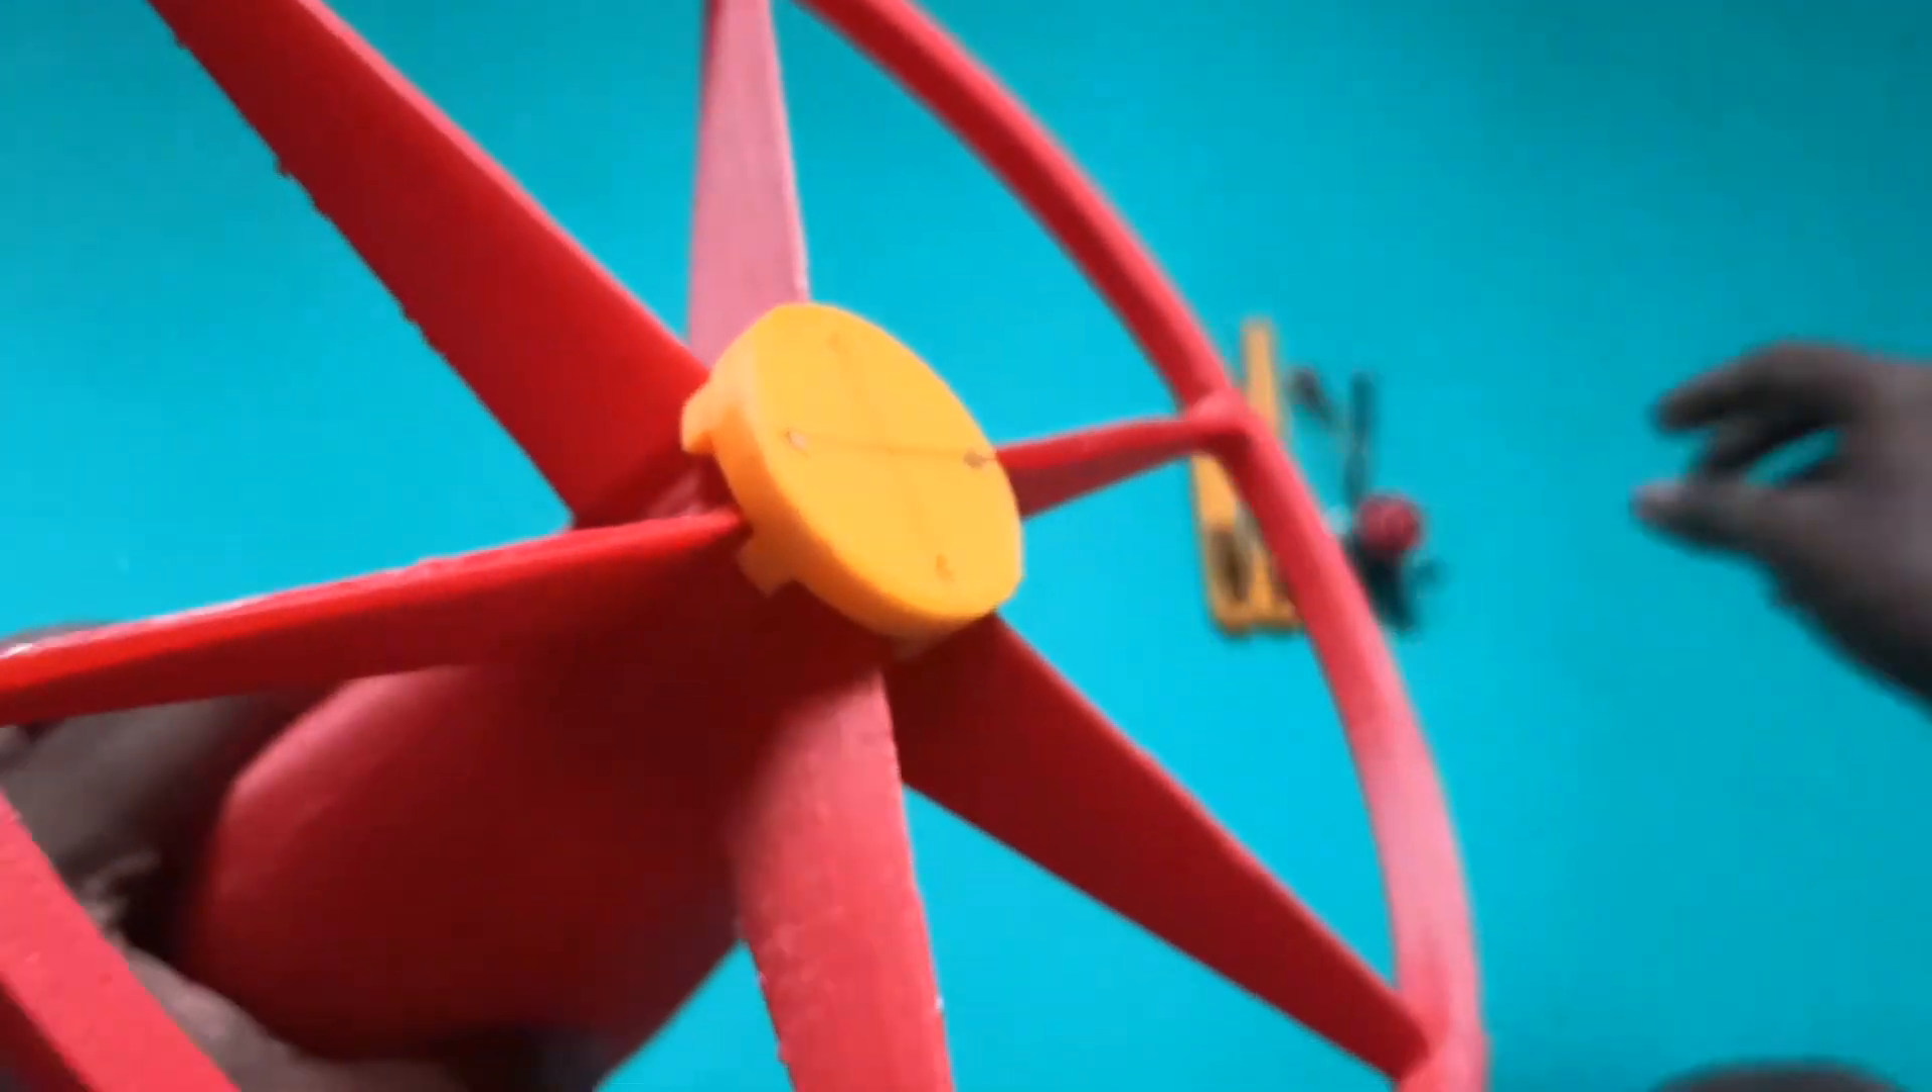I installed the additional mount for the motor so that i can install the motor here.